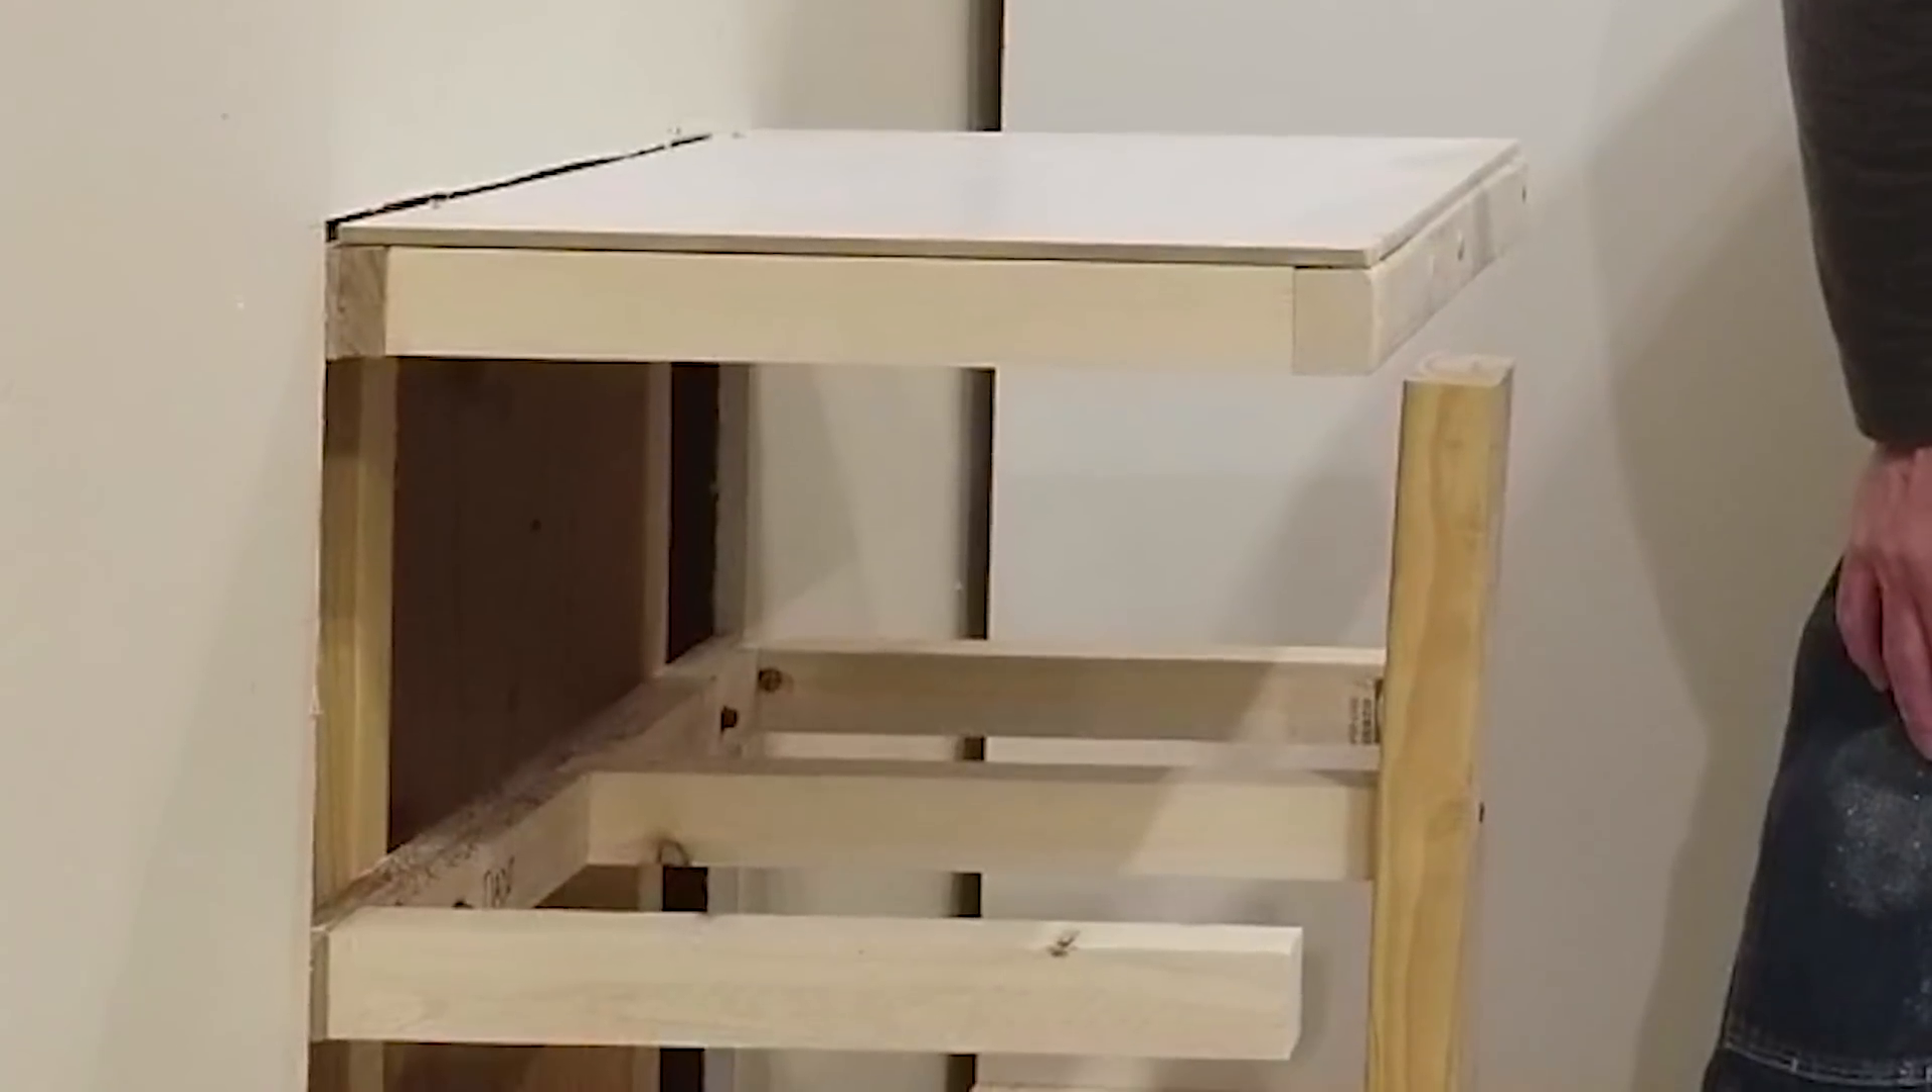I have a quarter inch piece of melamine on top of the shelf bracket just to equalize the weight over the whole structure.